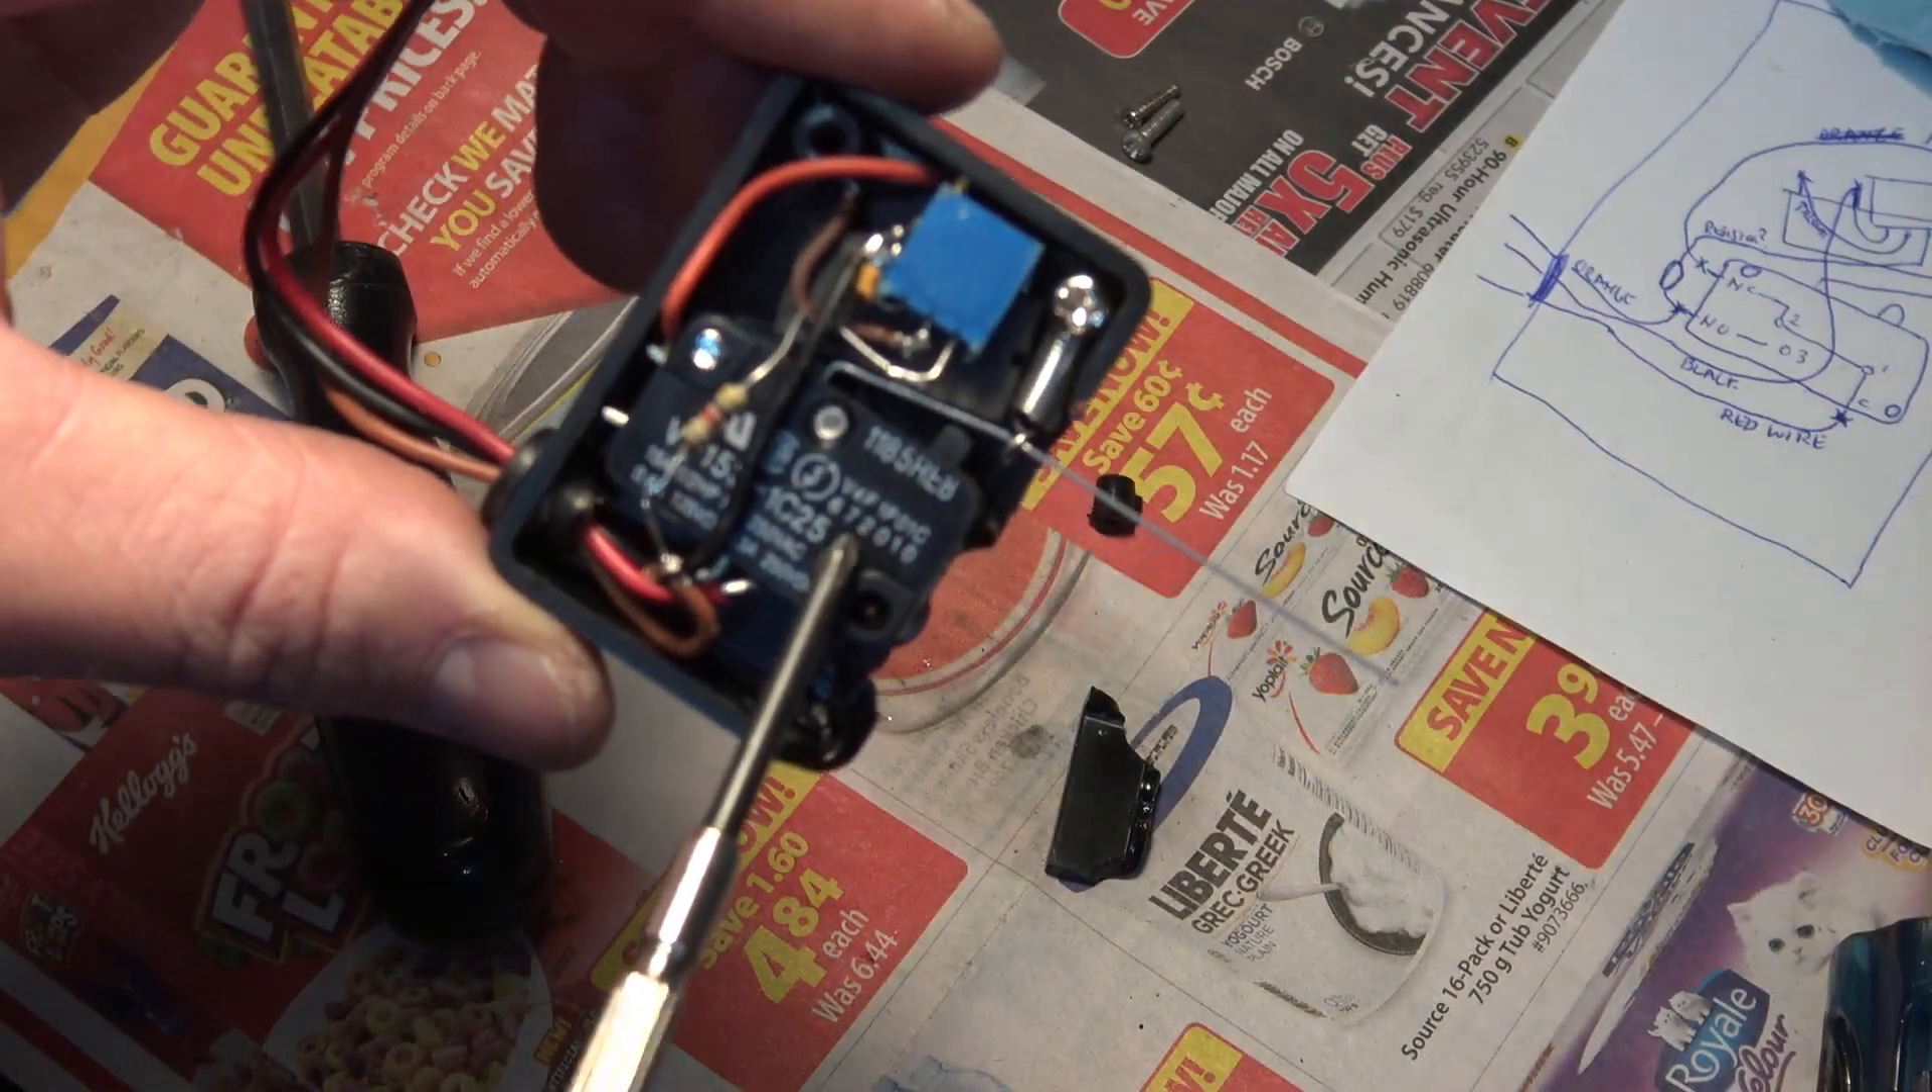Okay I've got my new switch installed in place.